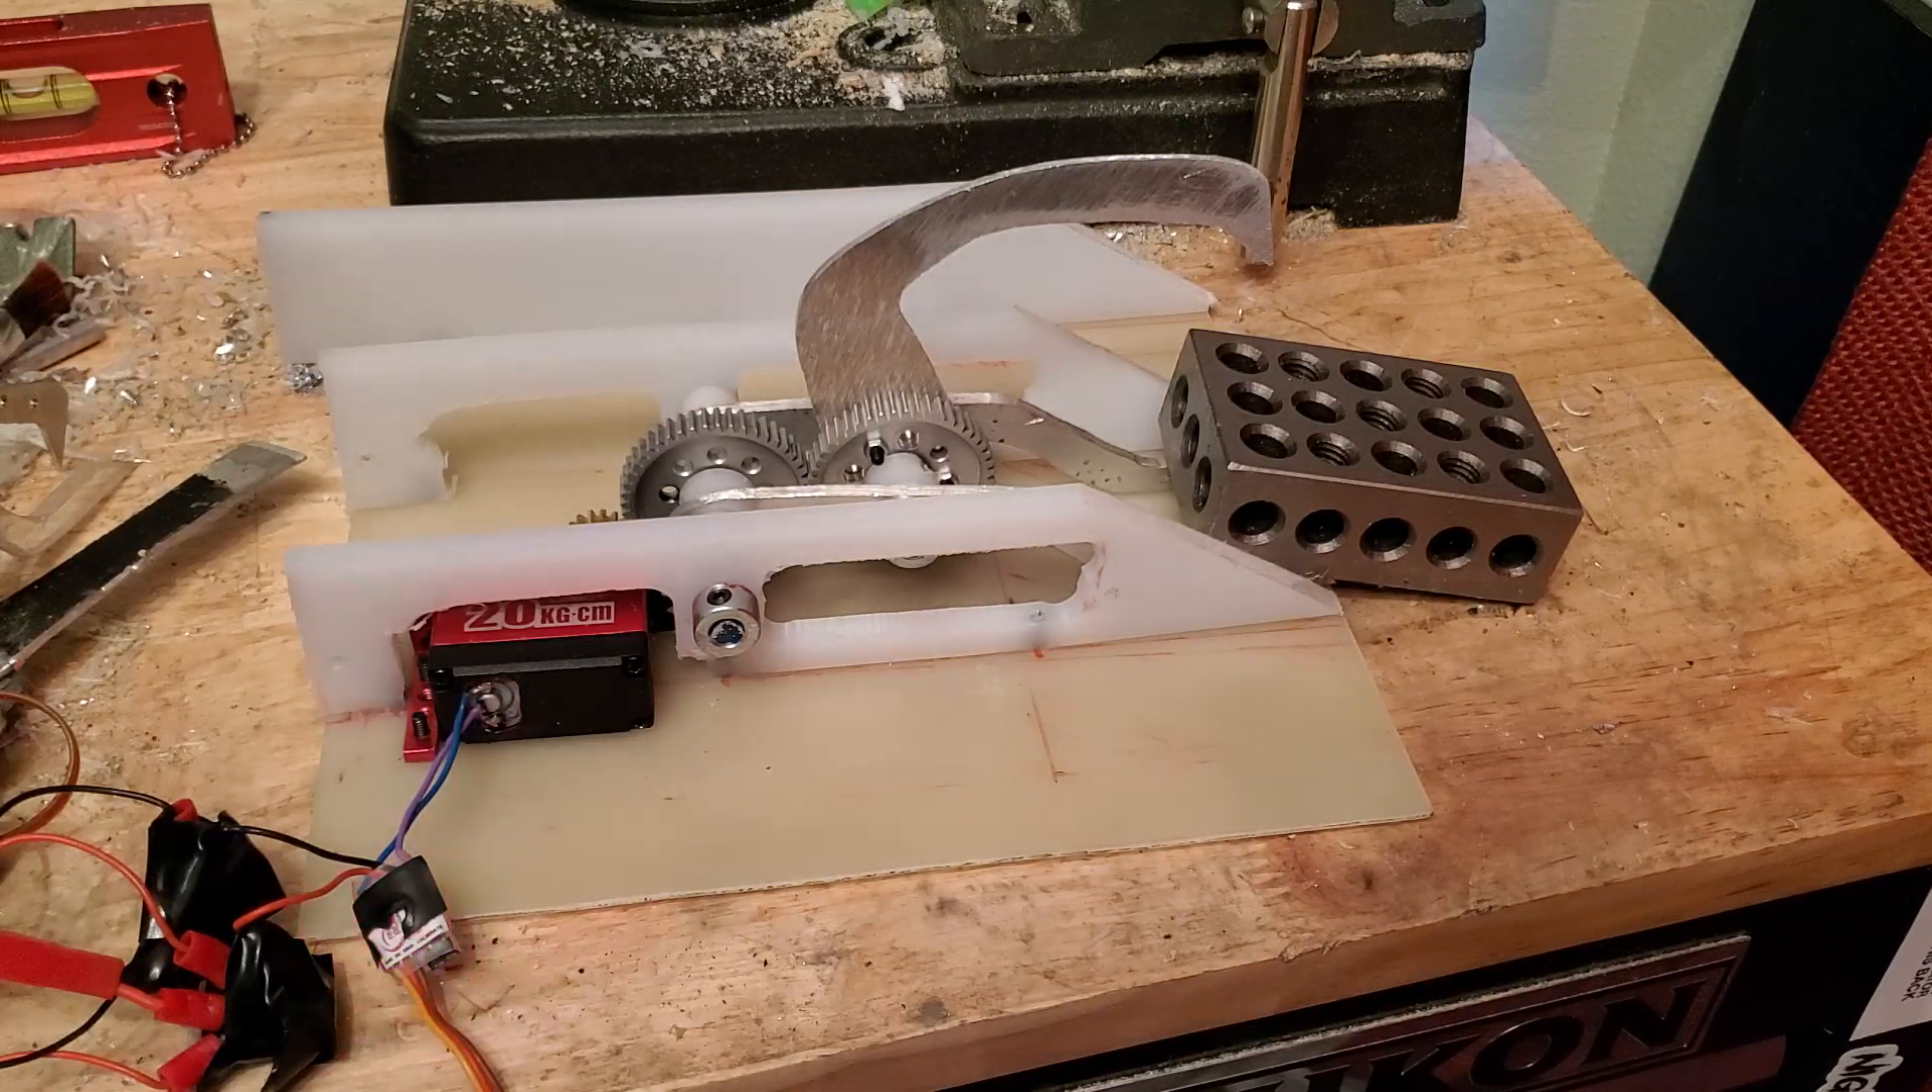But I got the claw on and I just wanted to test it out.